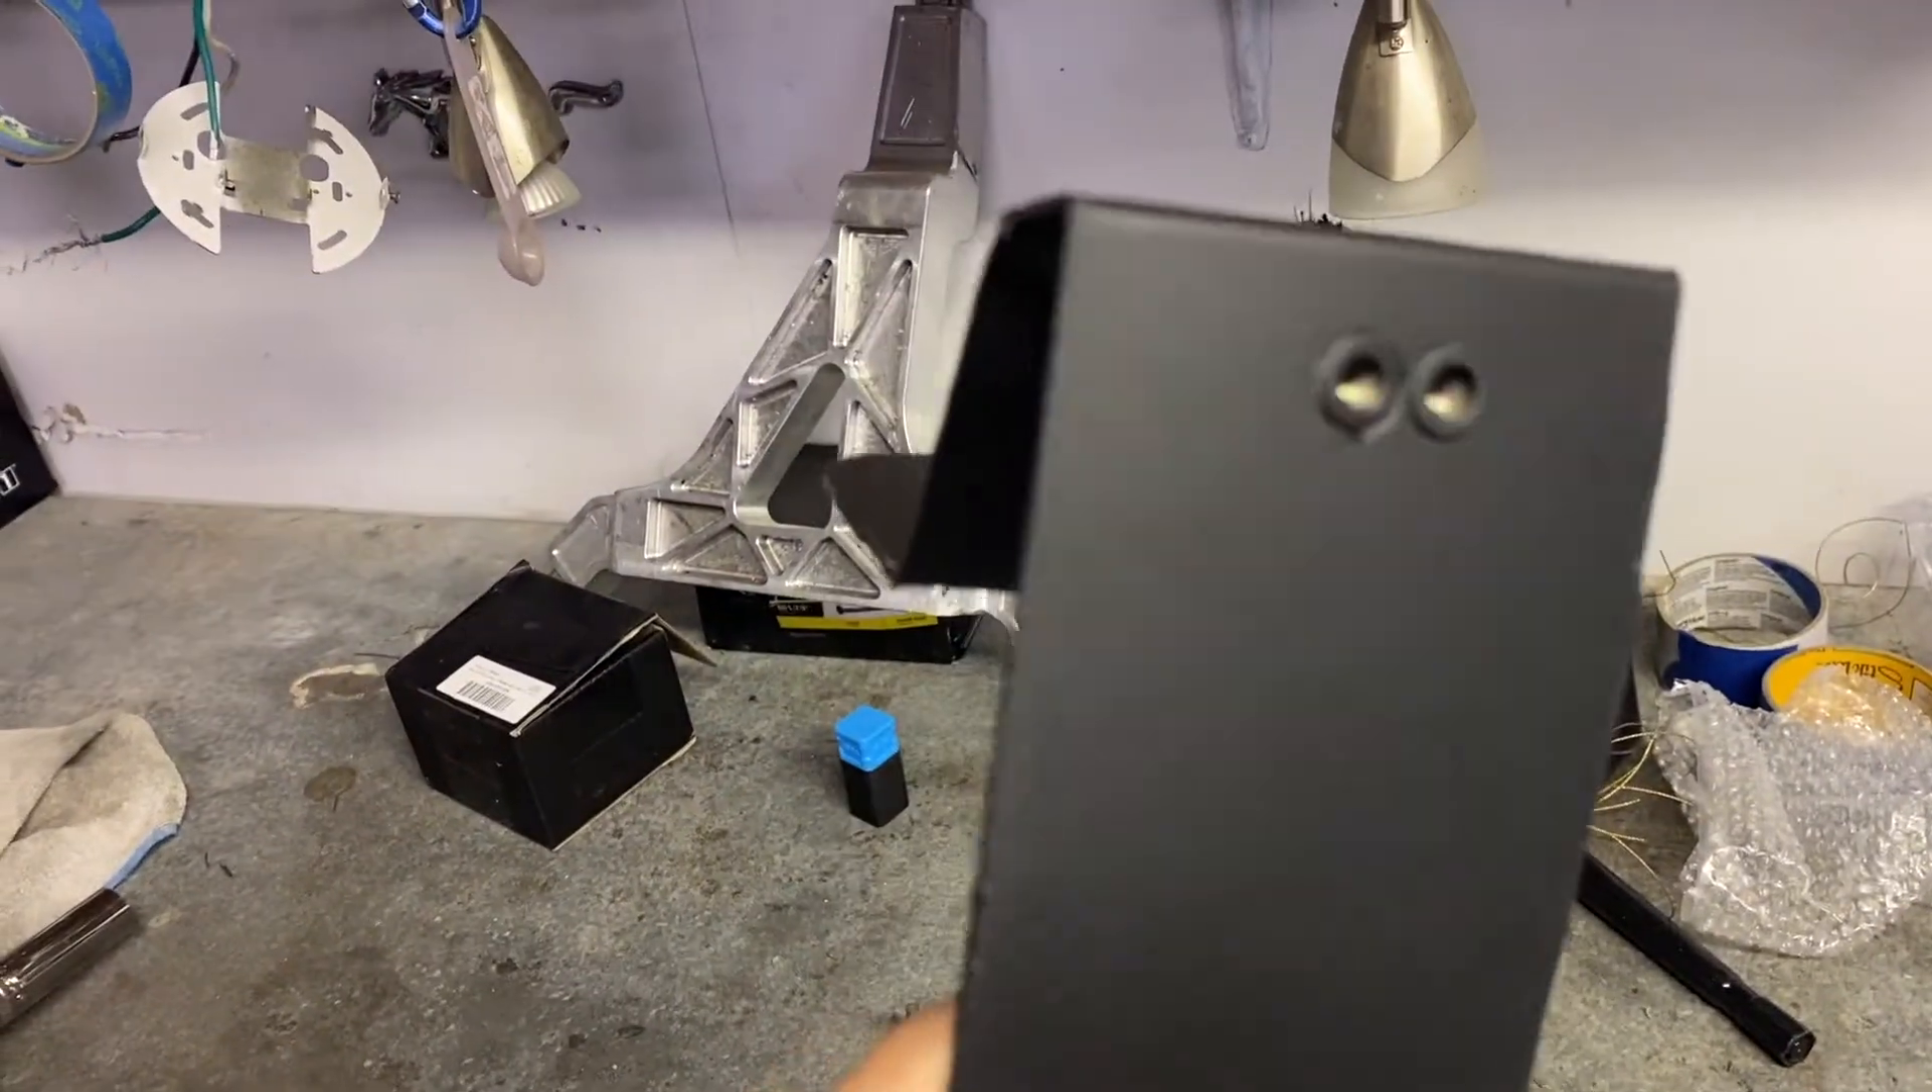Here is our bracket for the driver's side. So we got our rib nuts in there.